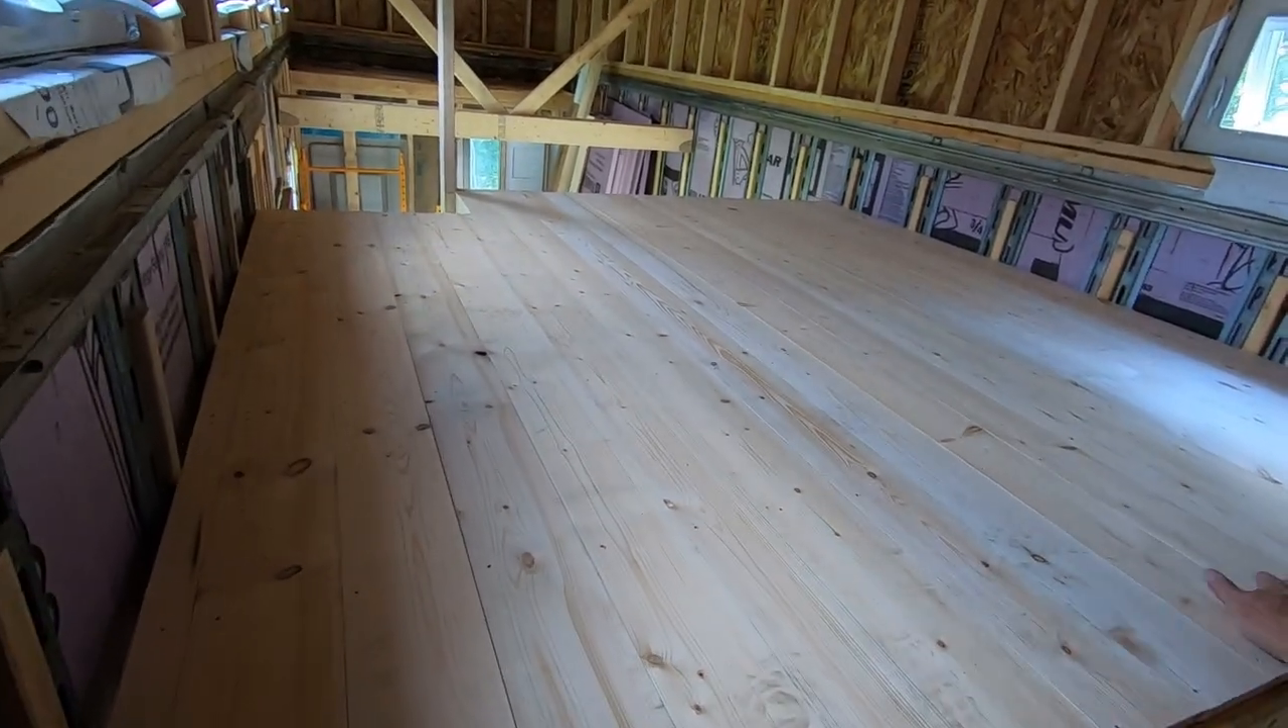The loft floor is in. Looks good.